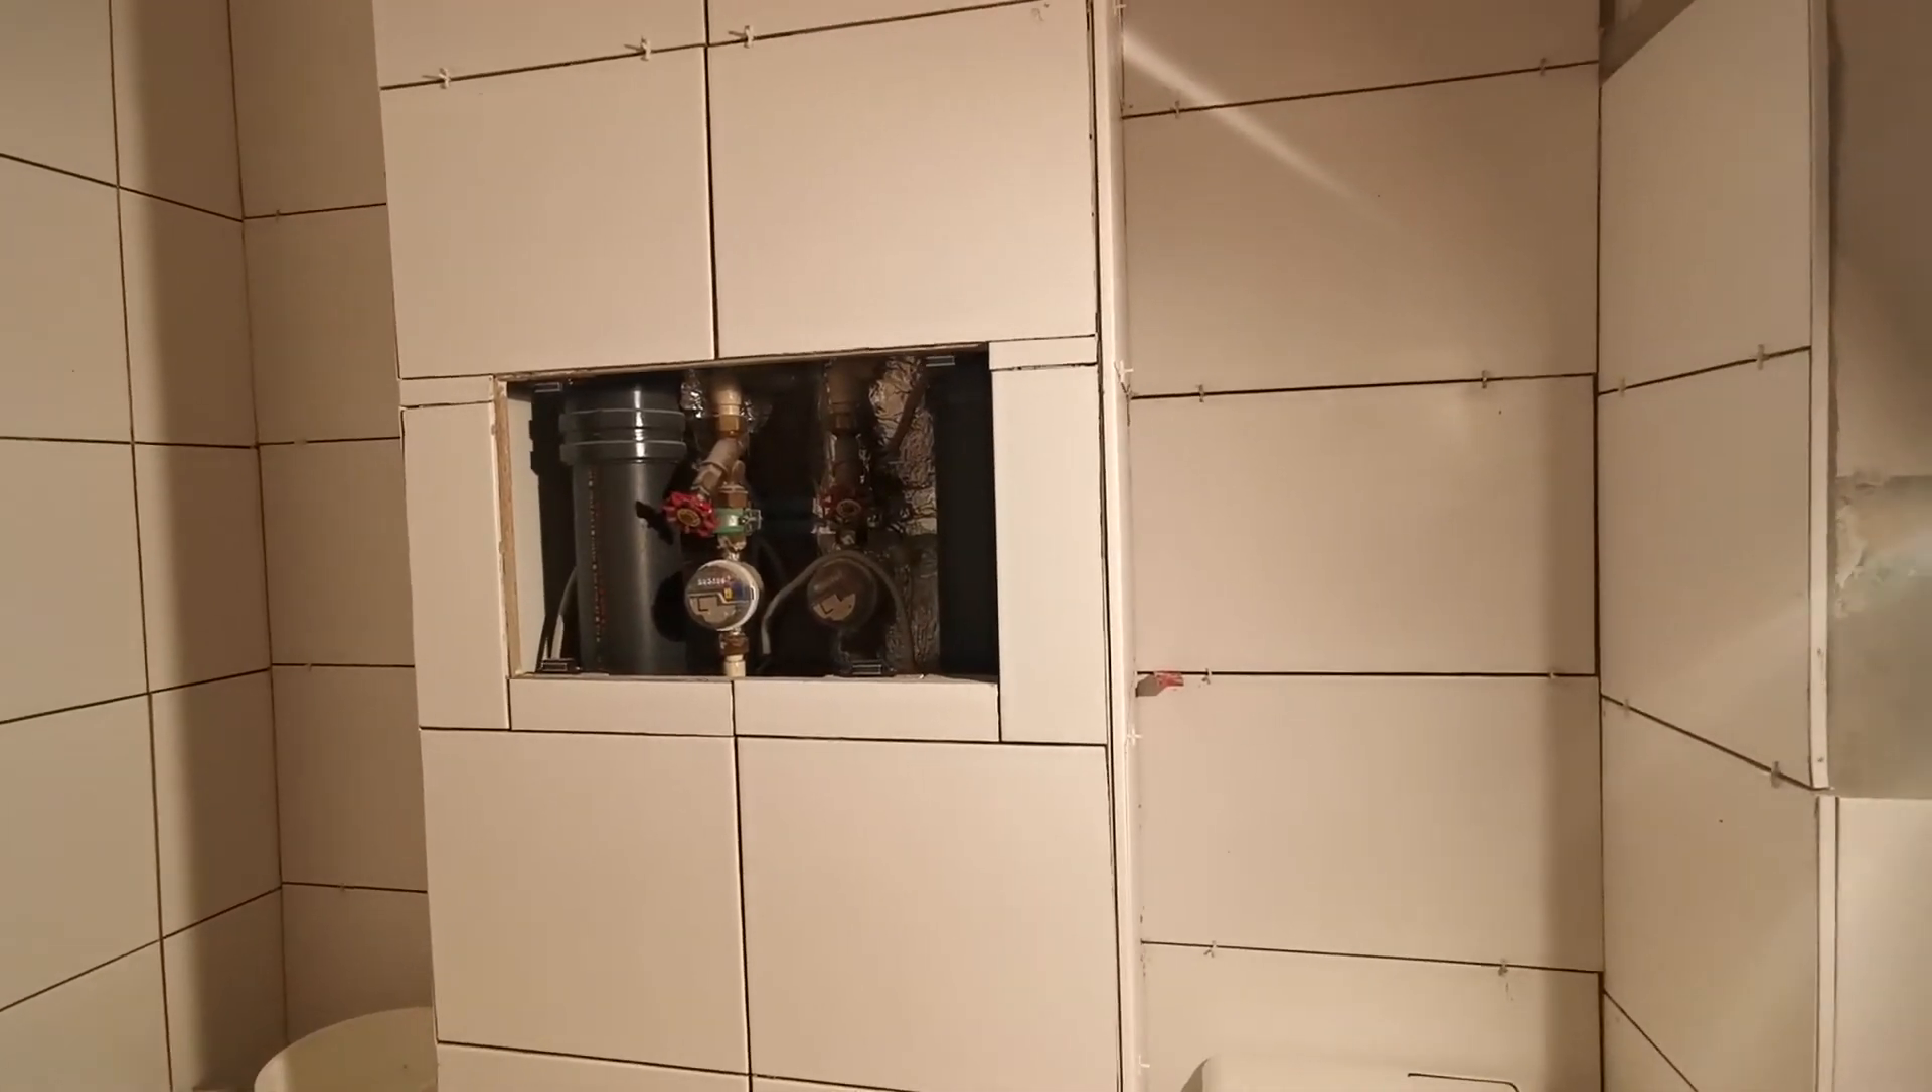Hier fehlt gerade noch der deckel den habe ich gerade noch draußen.